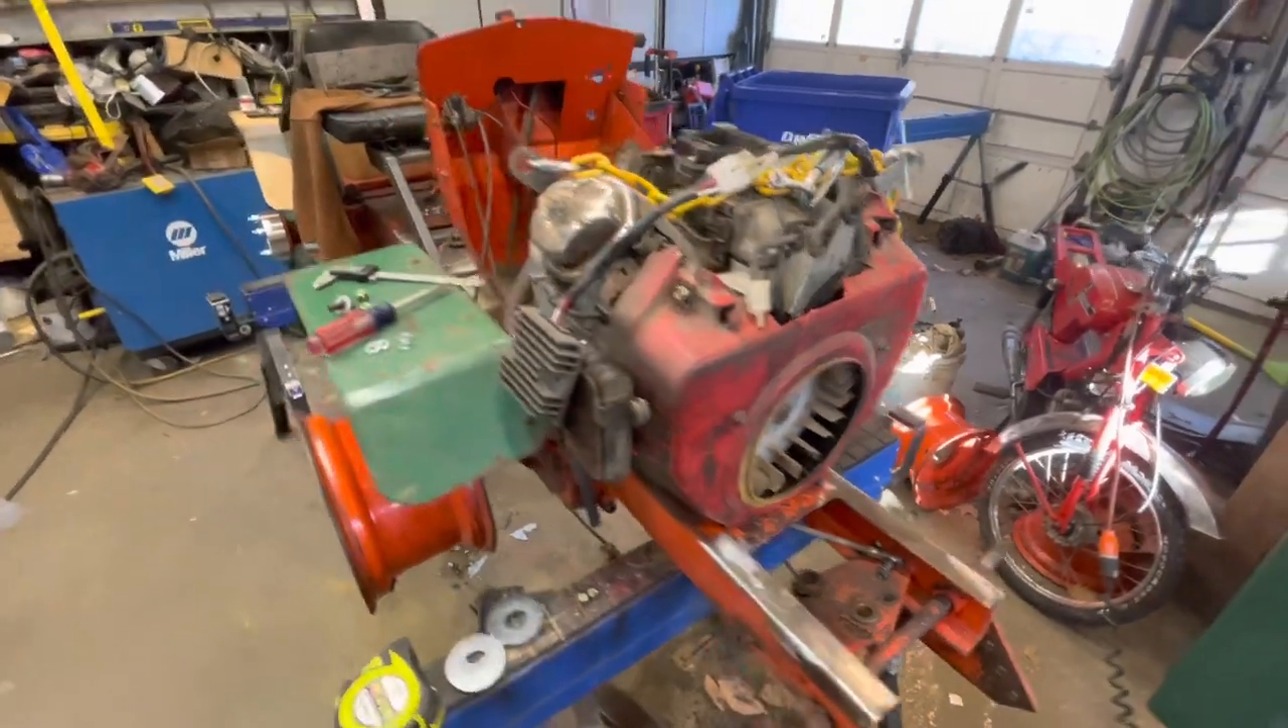But yeah, the engine's in place.